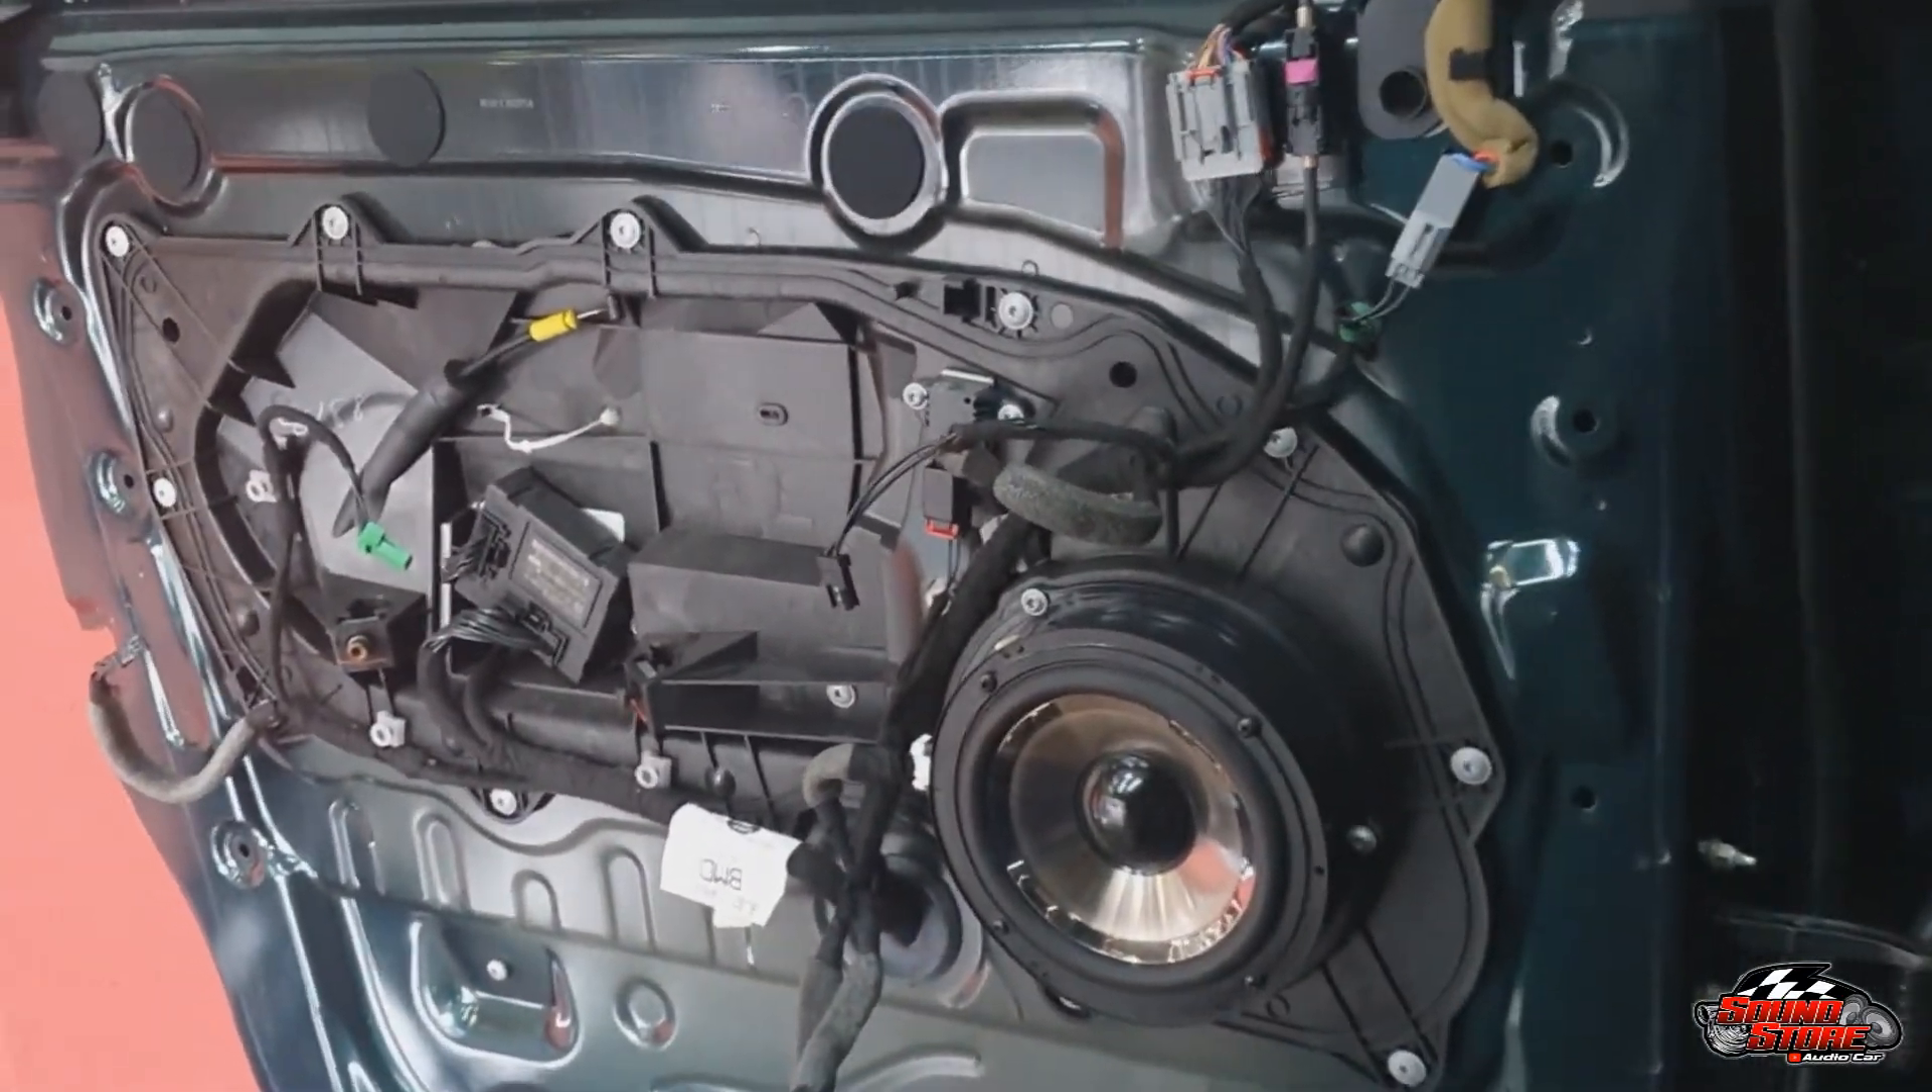O falante aqui já está montado, parafusado, padrãozinho, pluguezinho original.